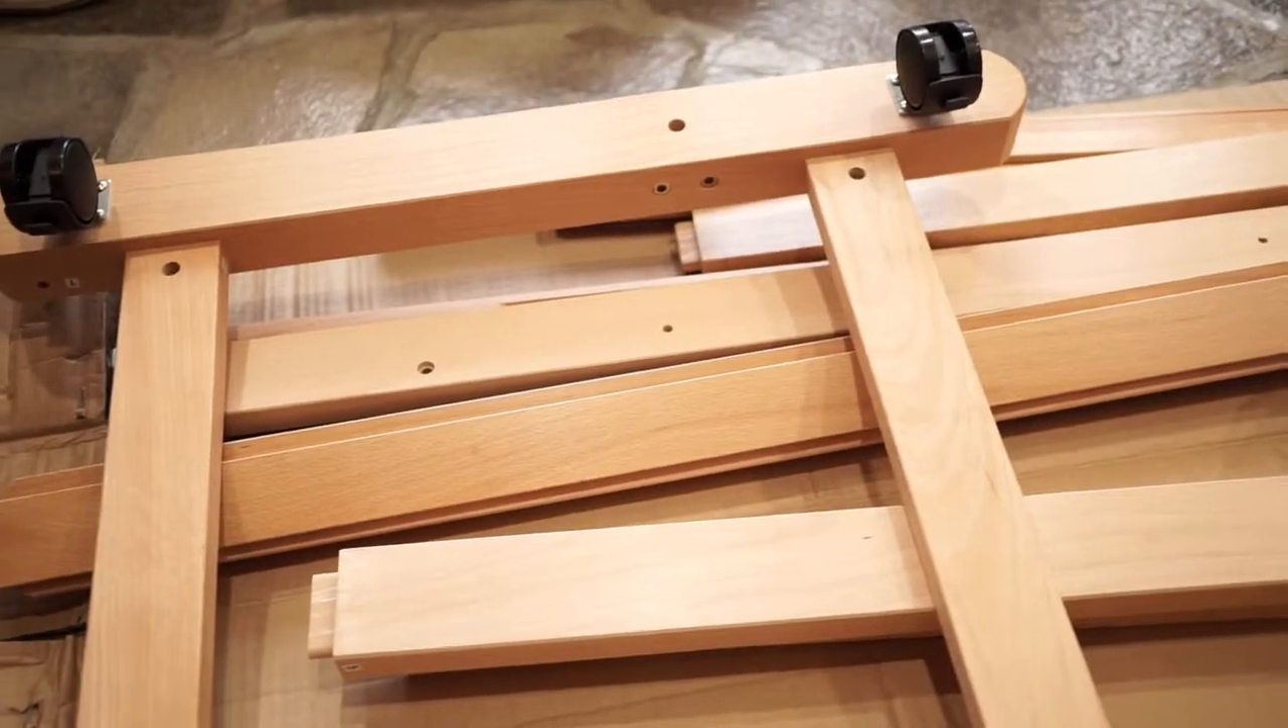So now that that is done, I have attached all the wheels to the first bottom piece.